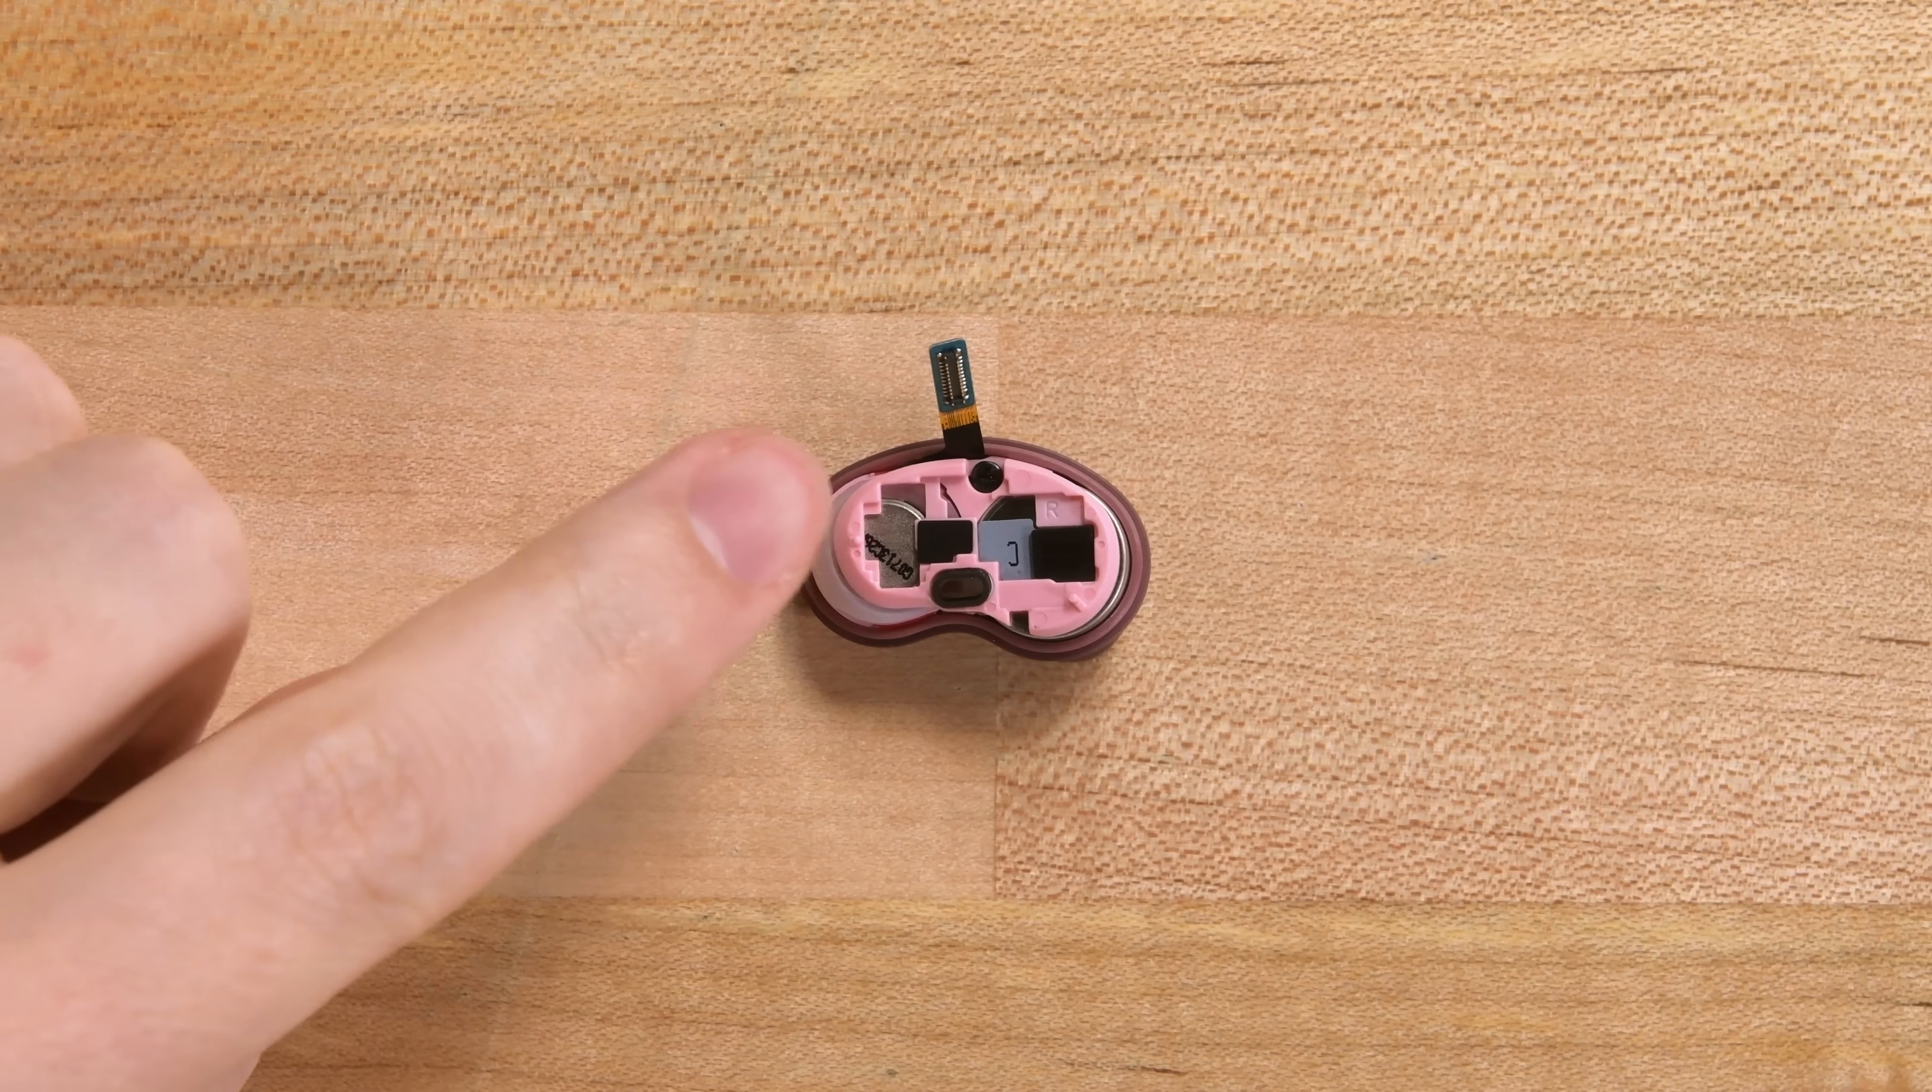With the motherboard out of the way, it looks like there's just one more pink bracket we need to dispose of.